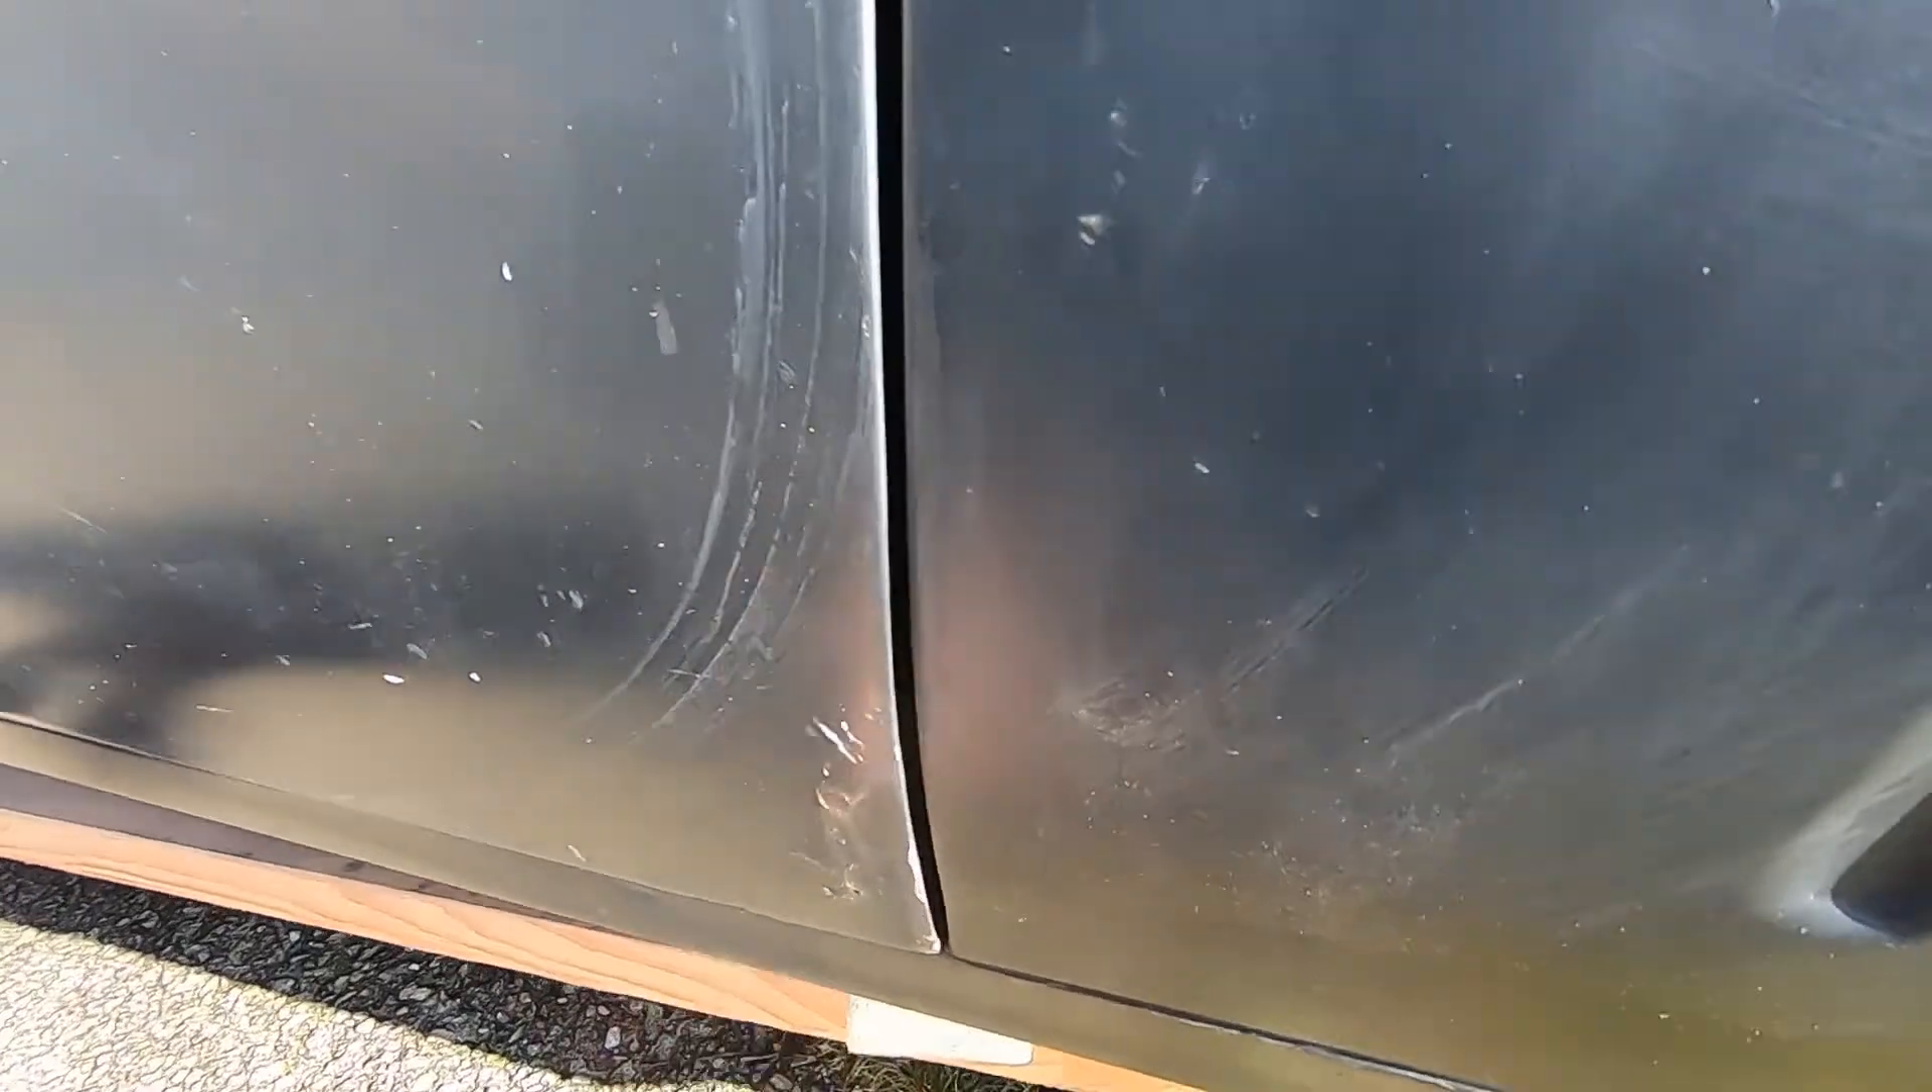We do have a new pair of doors here as you can see from that gap these don't fit terrible as far as the gap they get a little tight in the bottom.